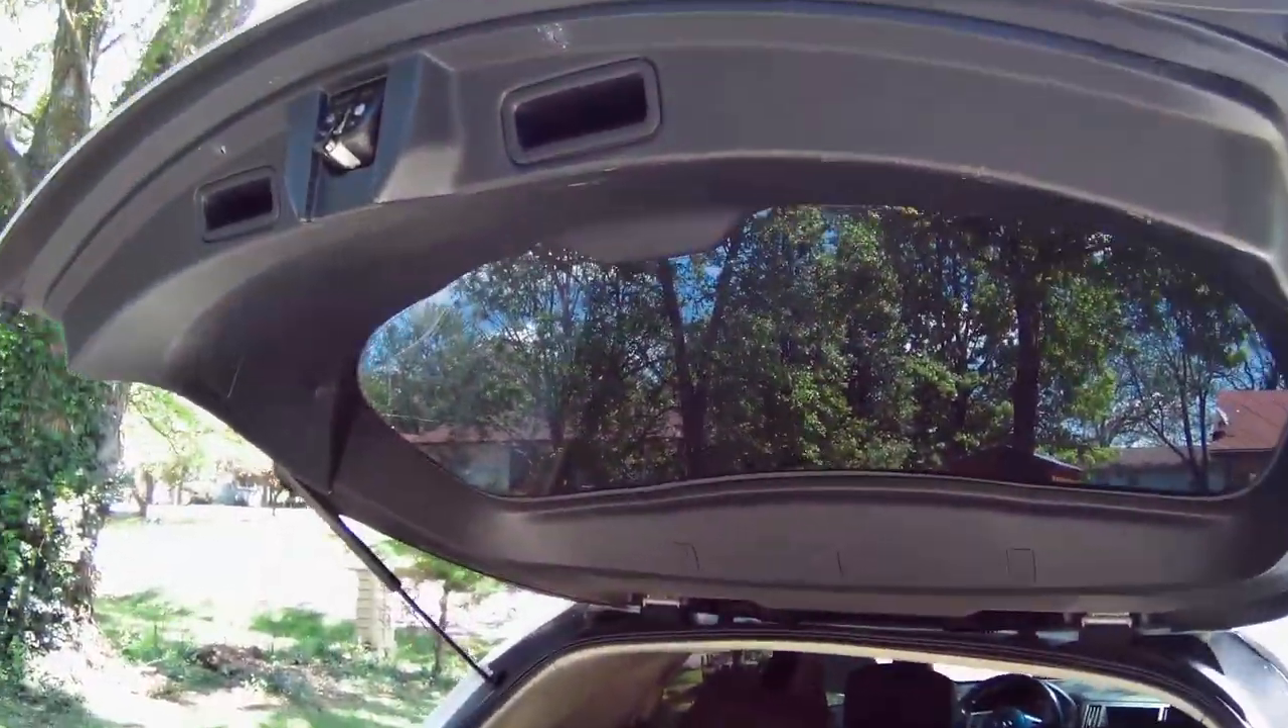All right the door panel is back on.